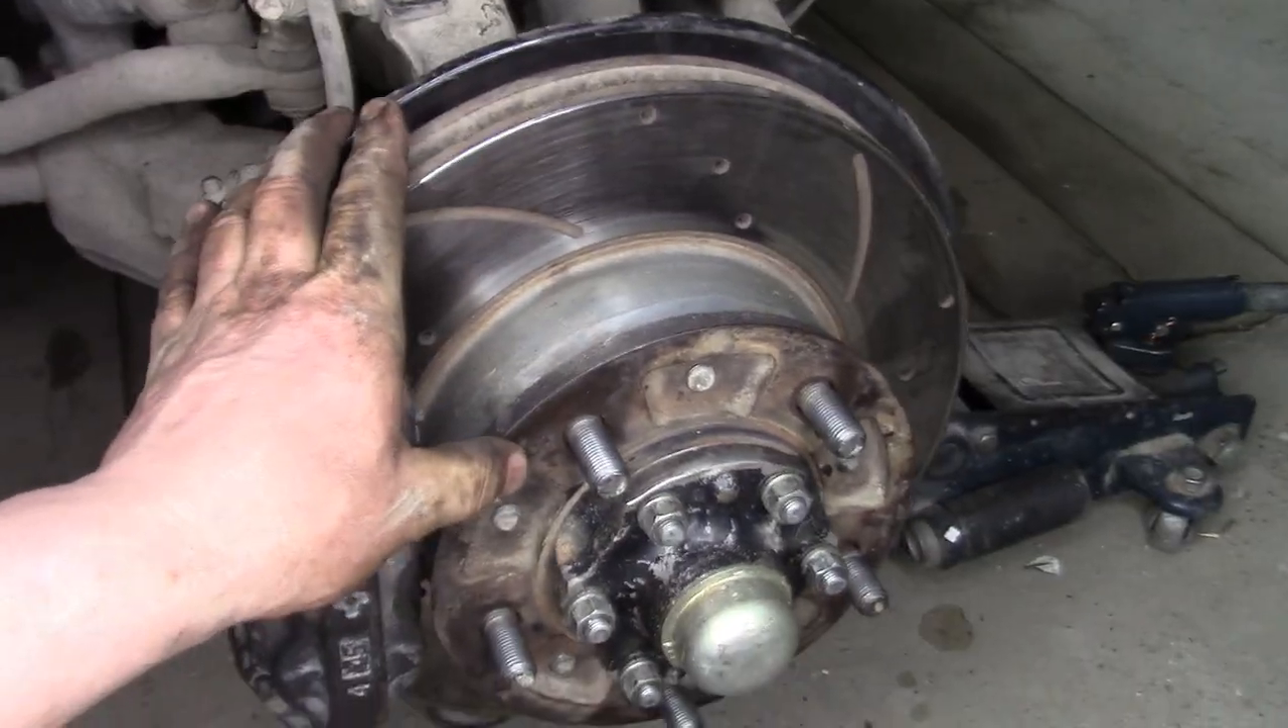Ну это привод. Остается только поставить колесо на место. Прикрутить его и можно в путь.